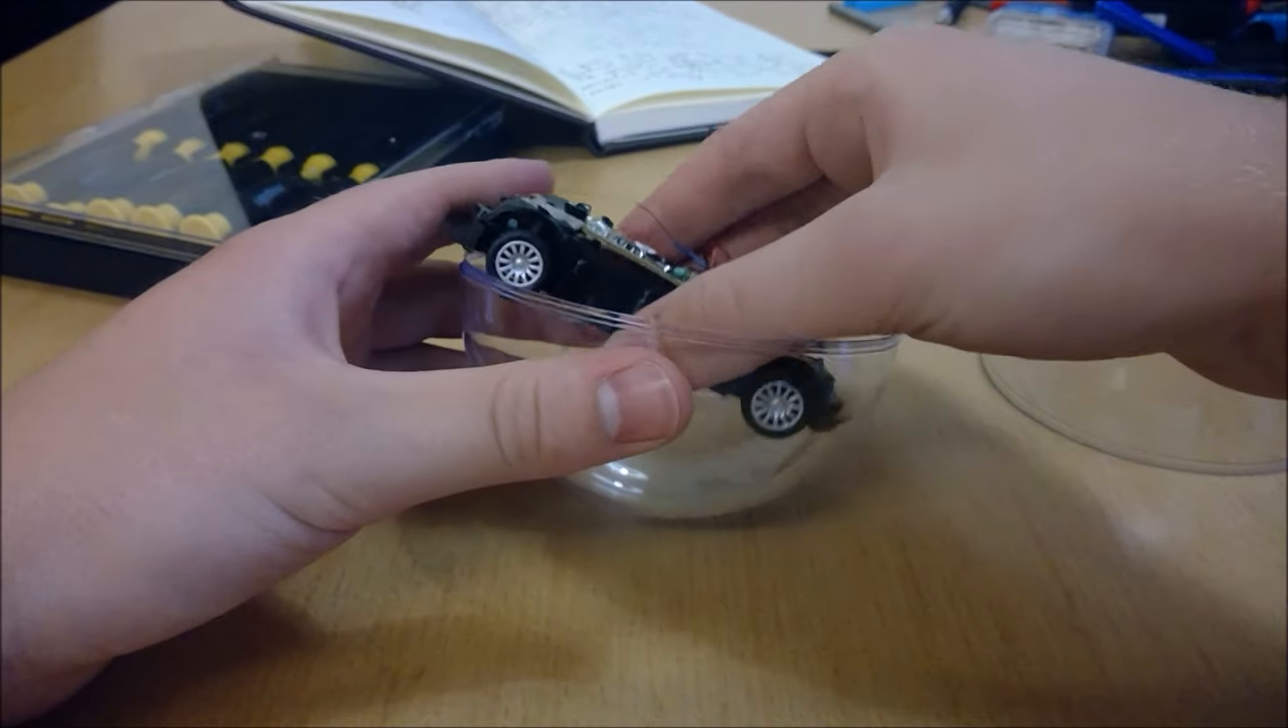The only thing is as you can see the car doesn't properly fit.